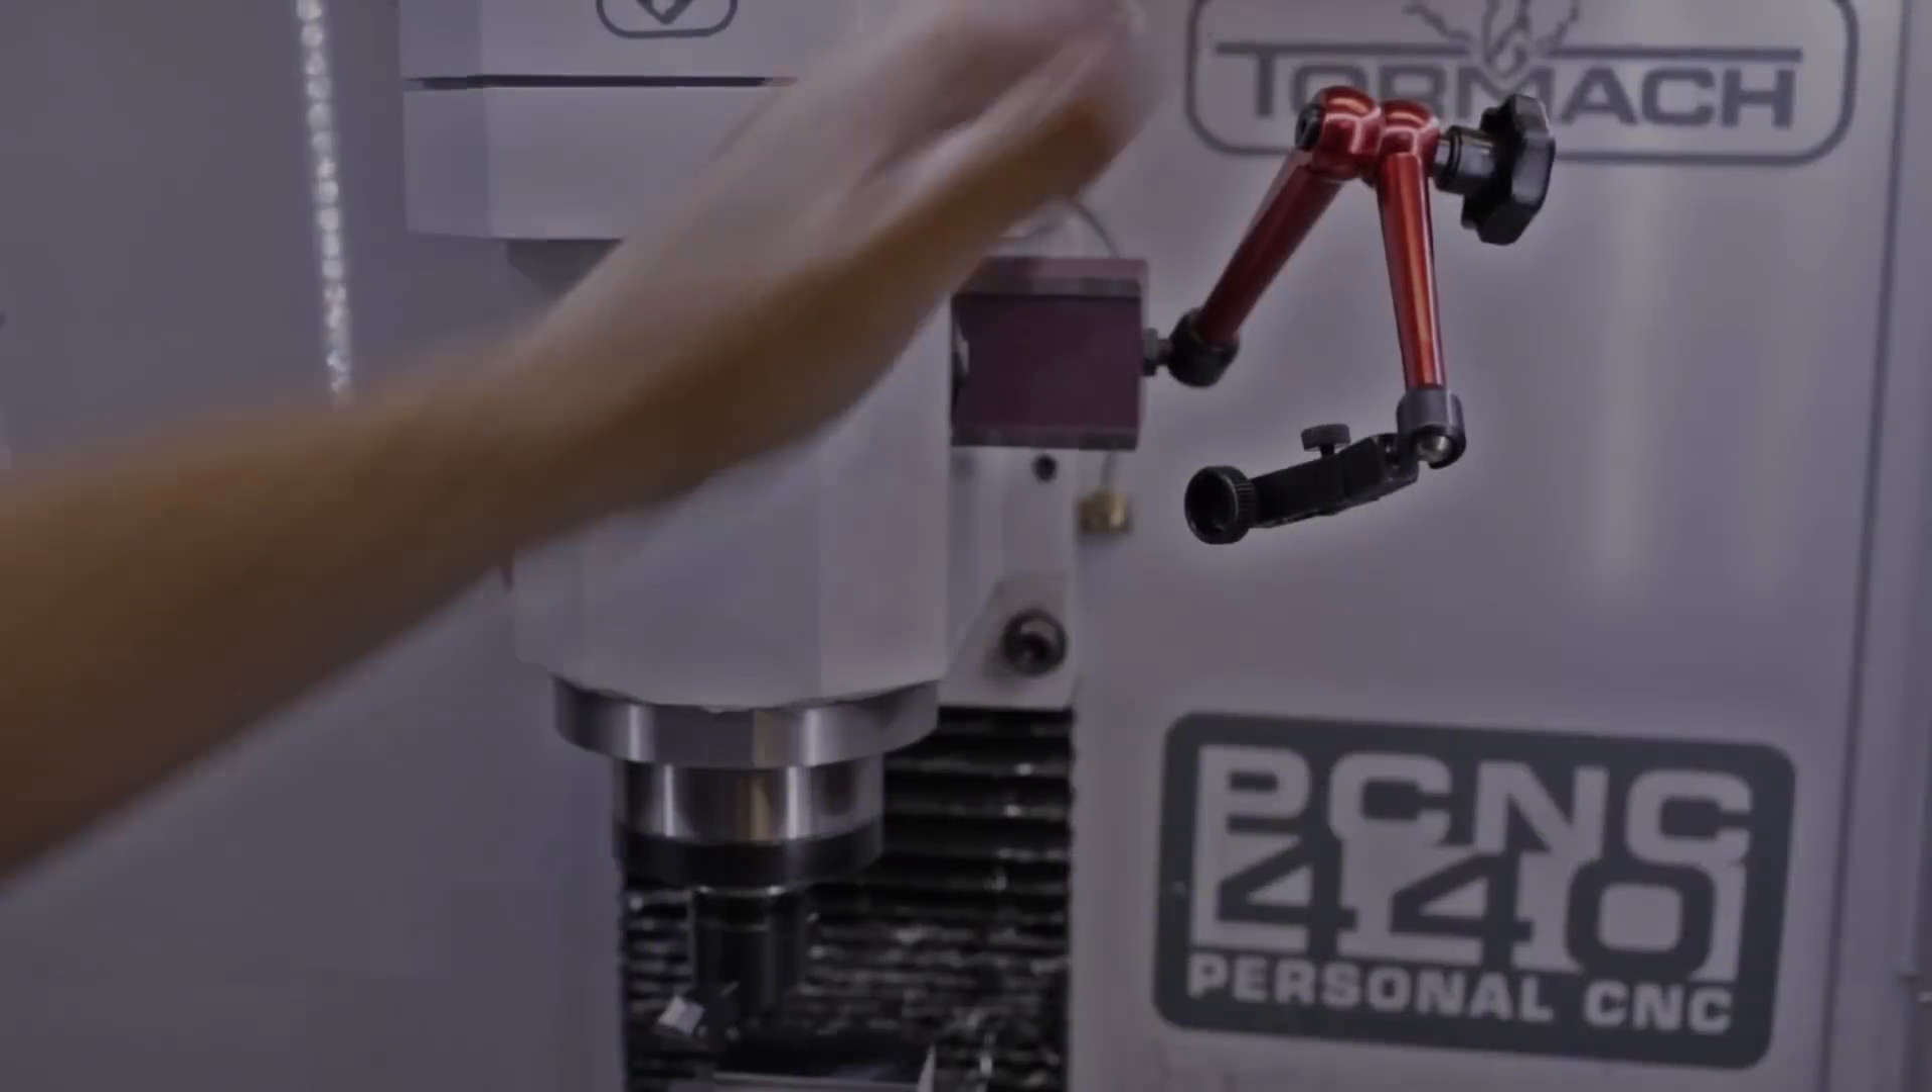Here I've got the magnetic arm already attached to the side of the head.